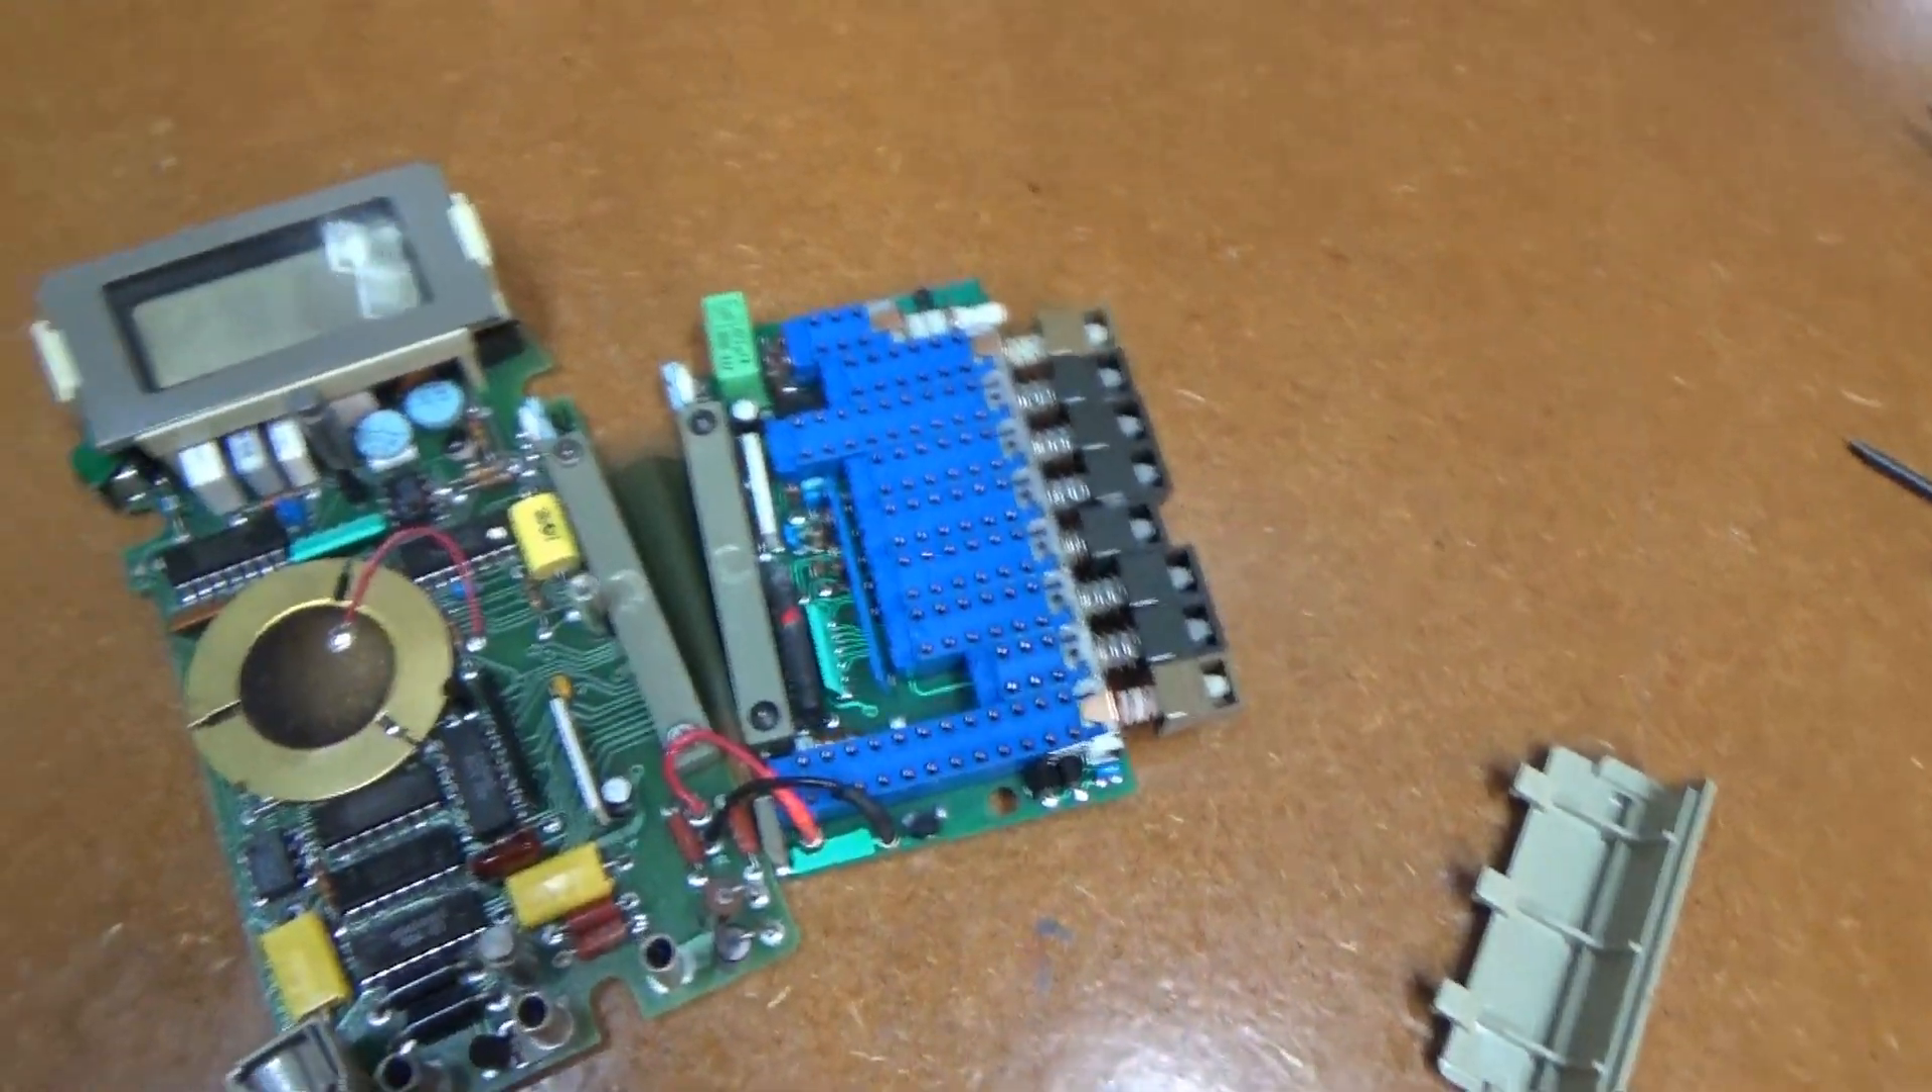This is a two board system so i got the board split.